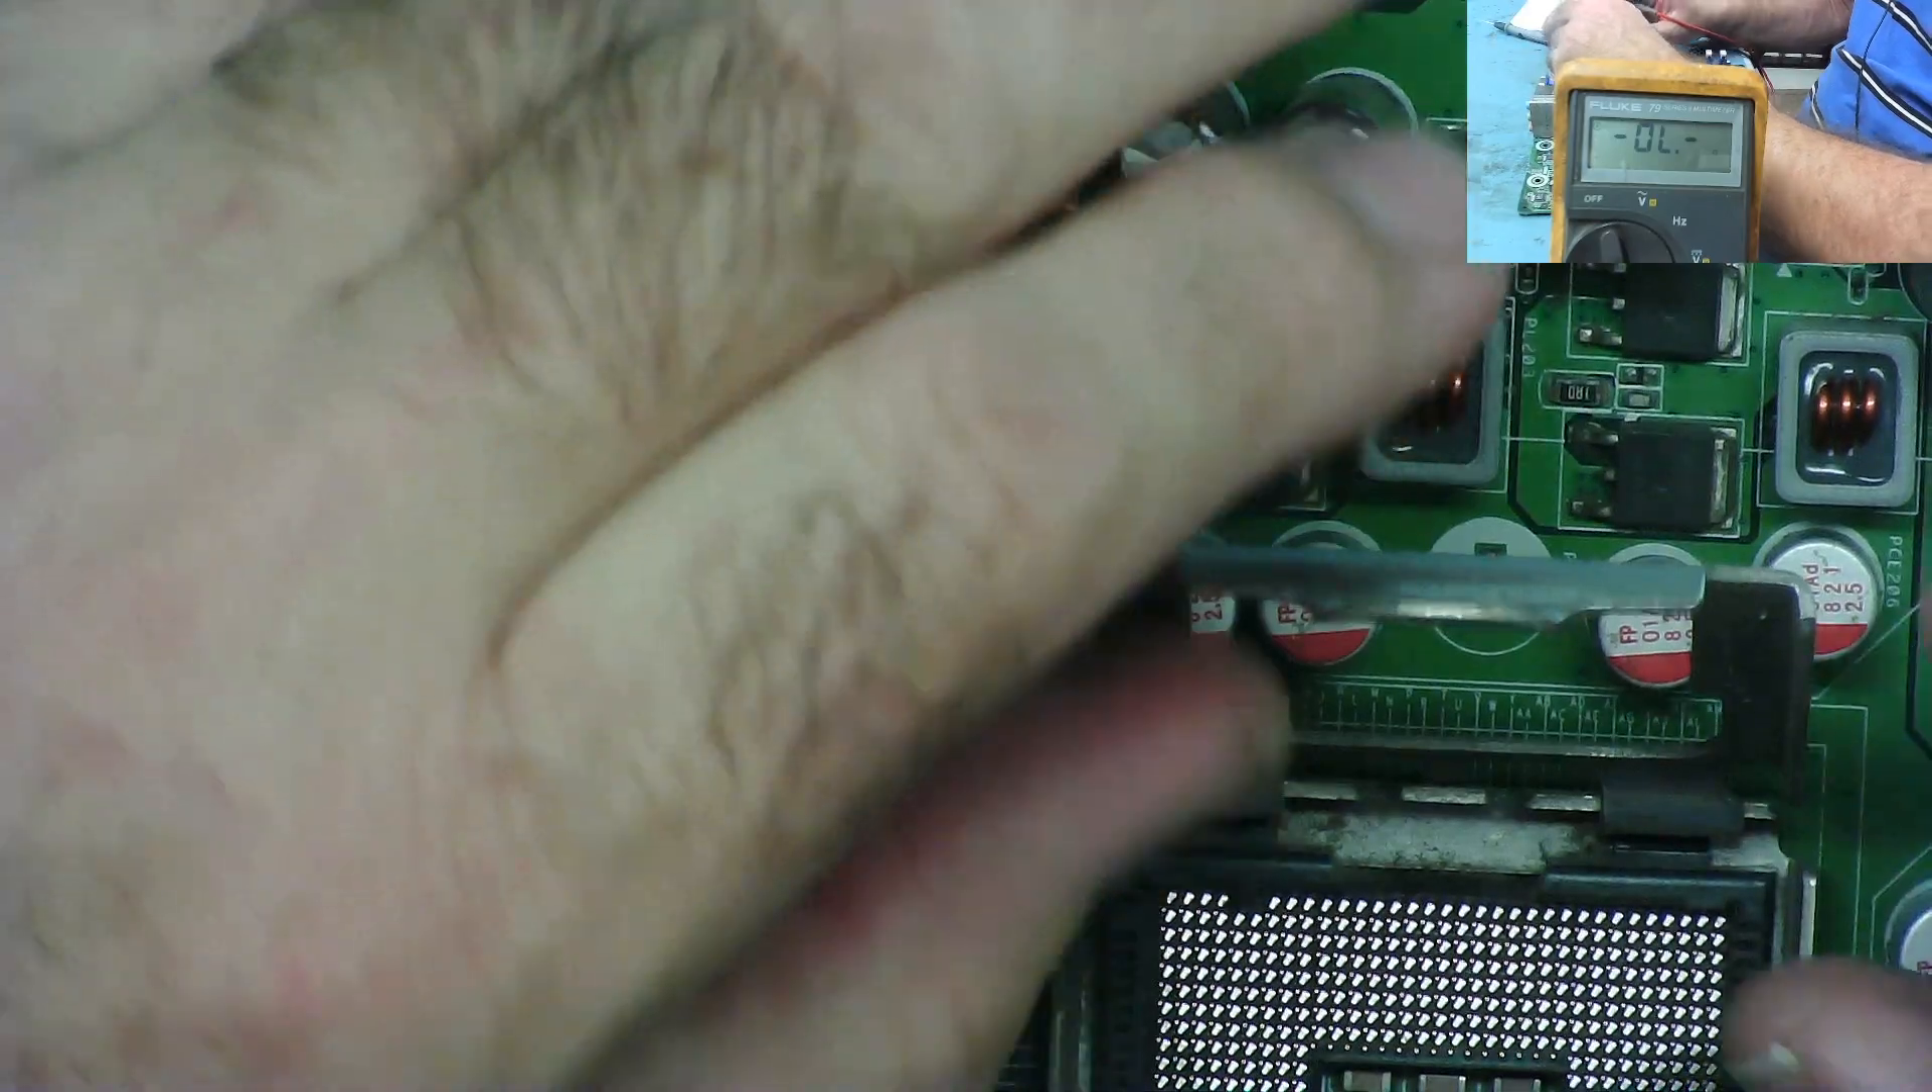You'll notice I haven't got the CPU fitted.